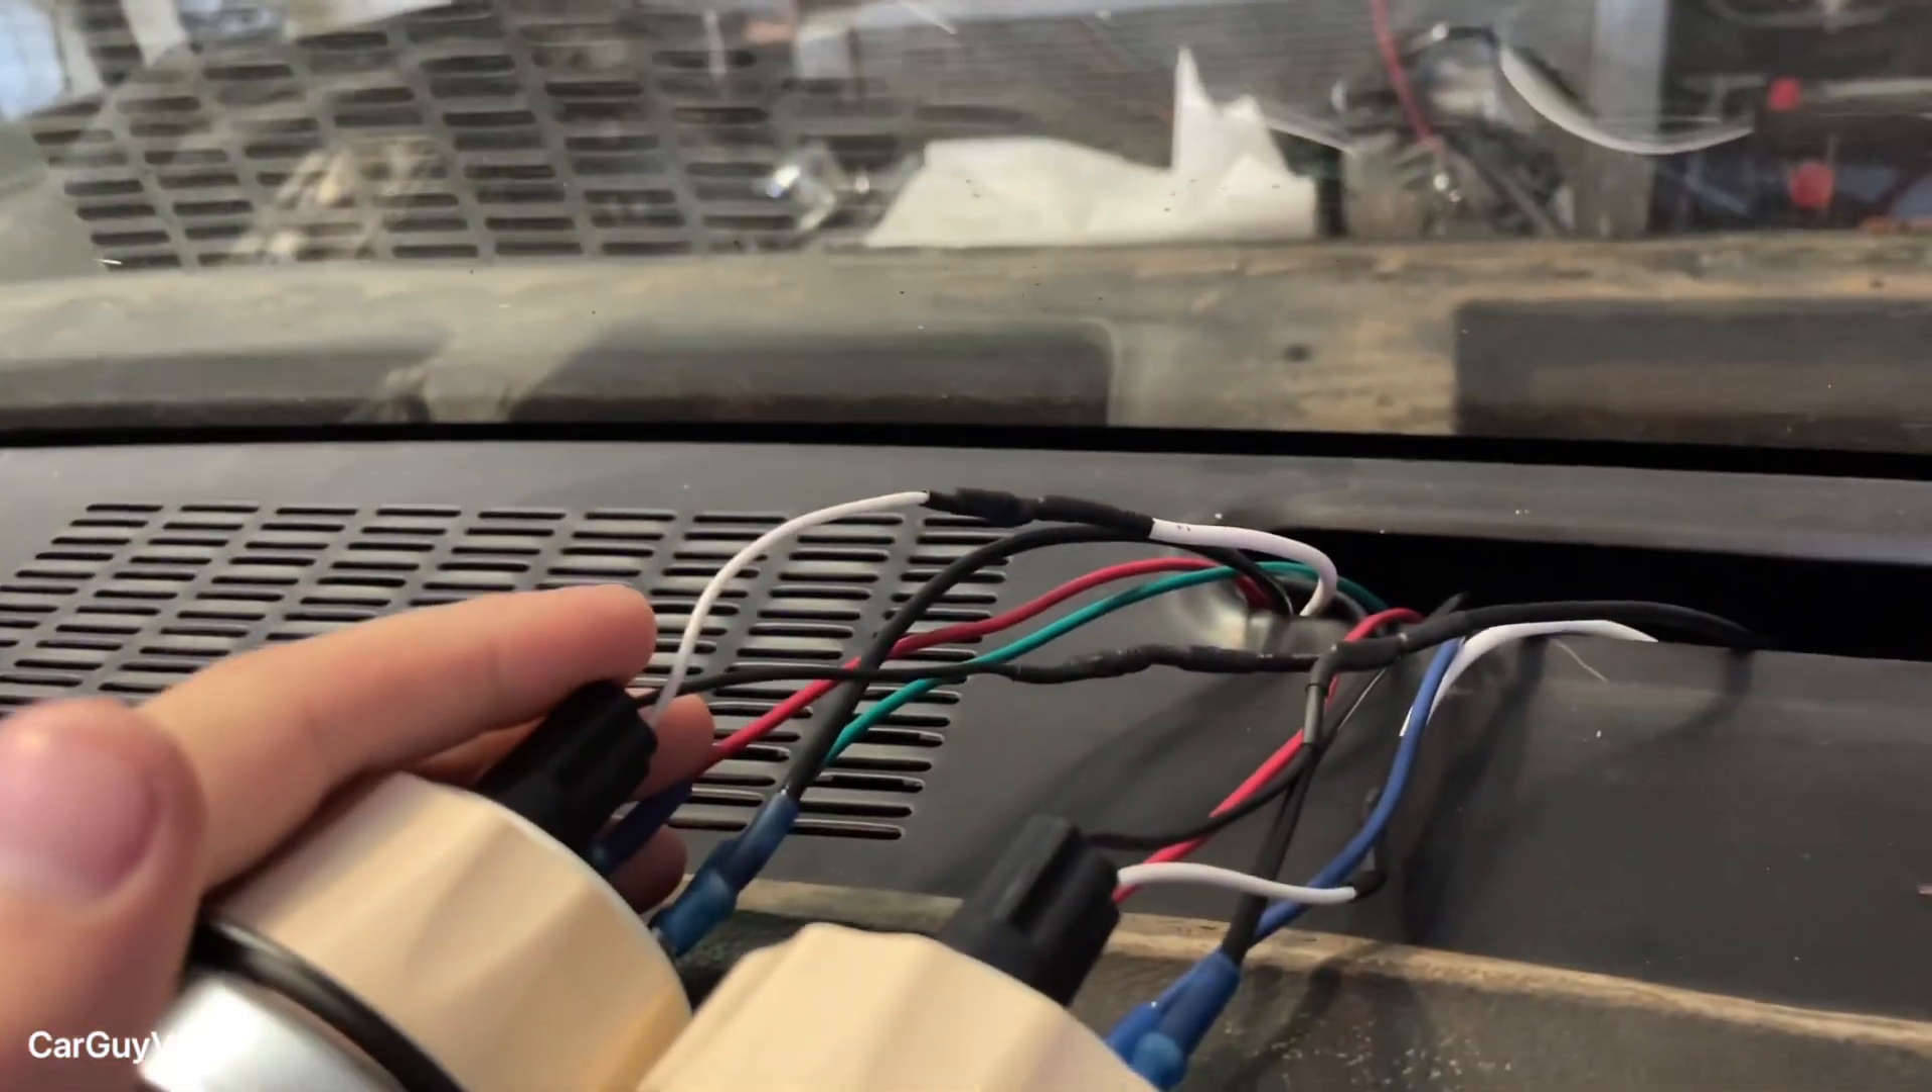And as you can see I haven't put wiring loom around the wiring yet so you can kind of see what's going on.